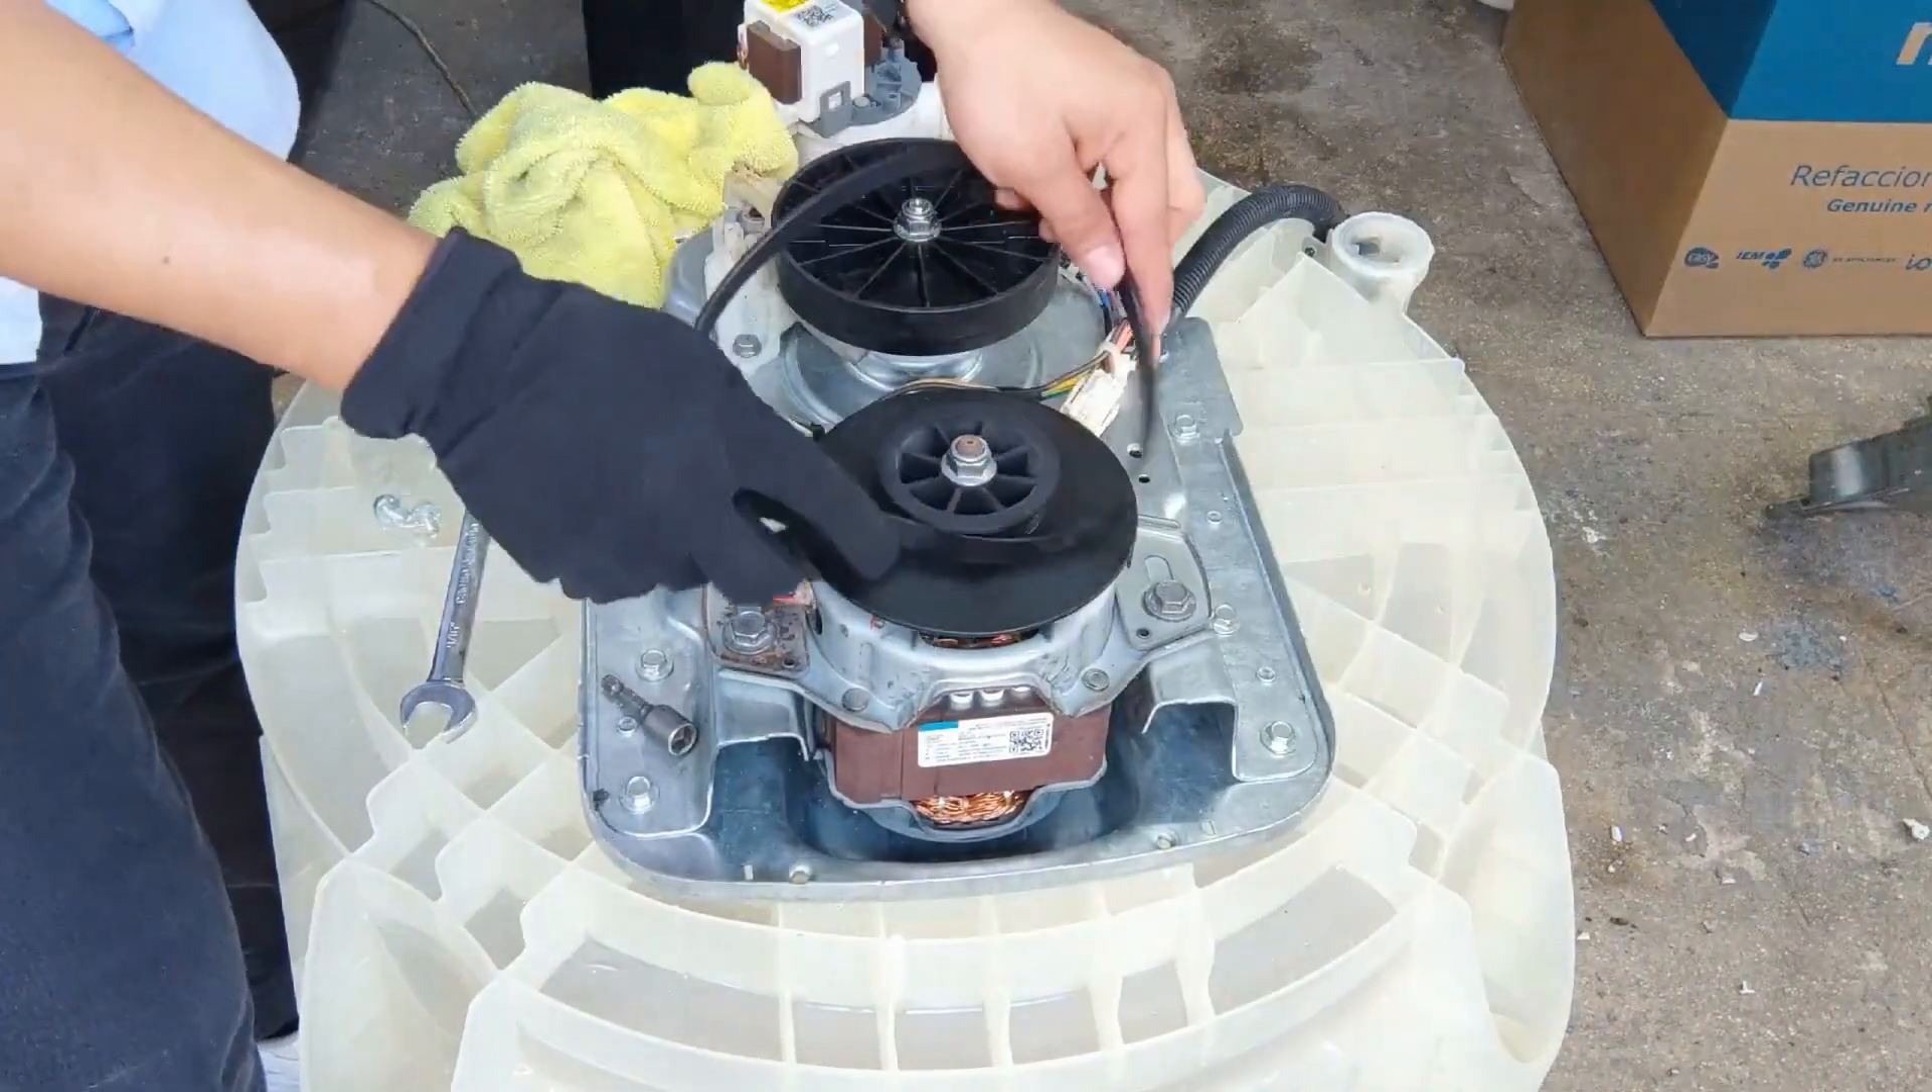Aparentemente ya tenemos todo bien, falta la banda.